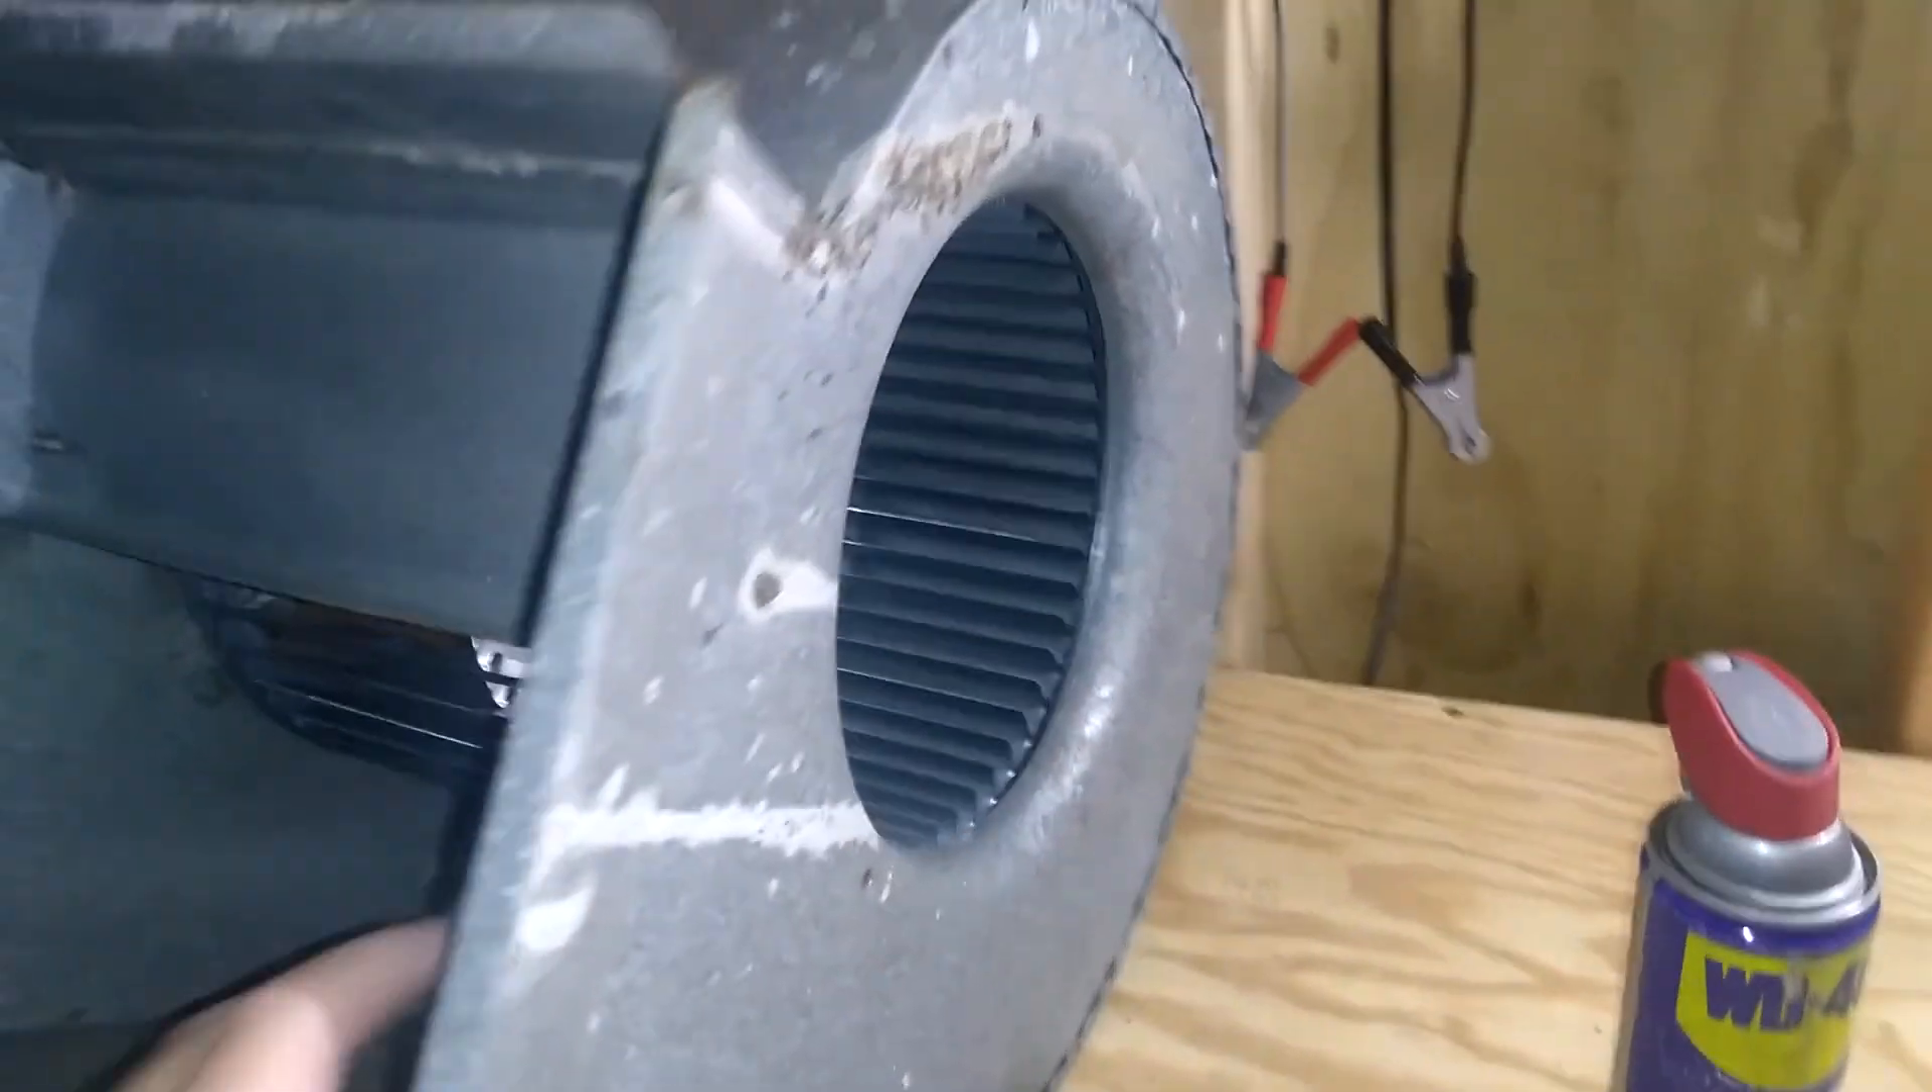We have the blower assembly back together with a new wheel.